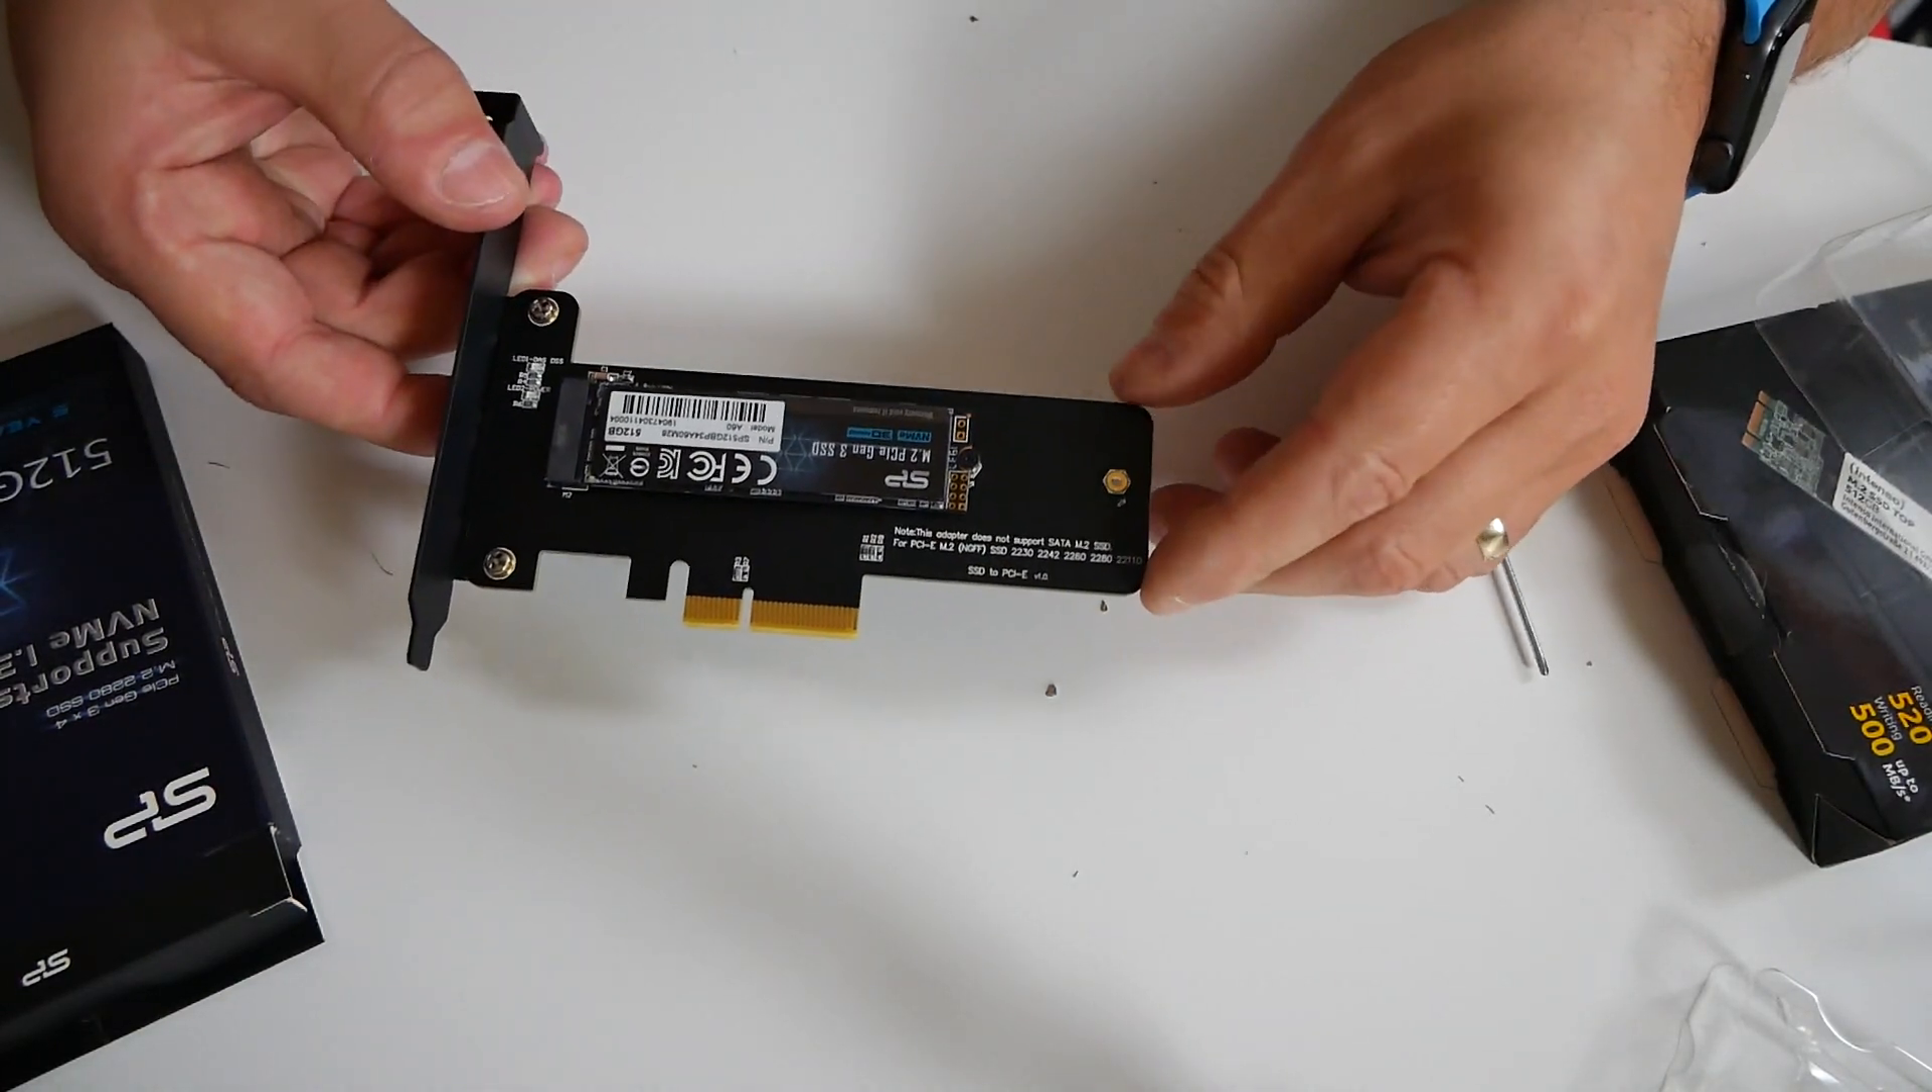So that is the drive in the actual unit now.